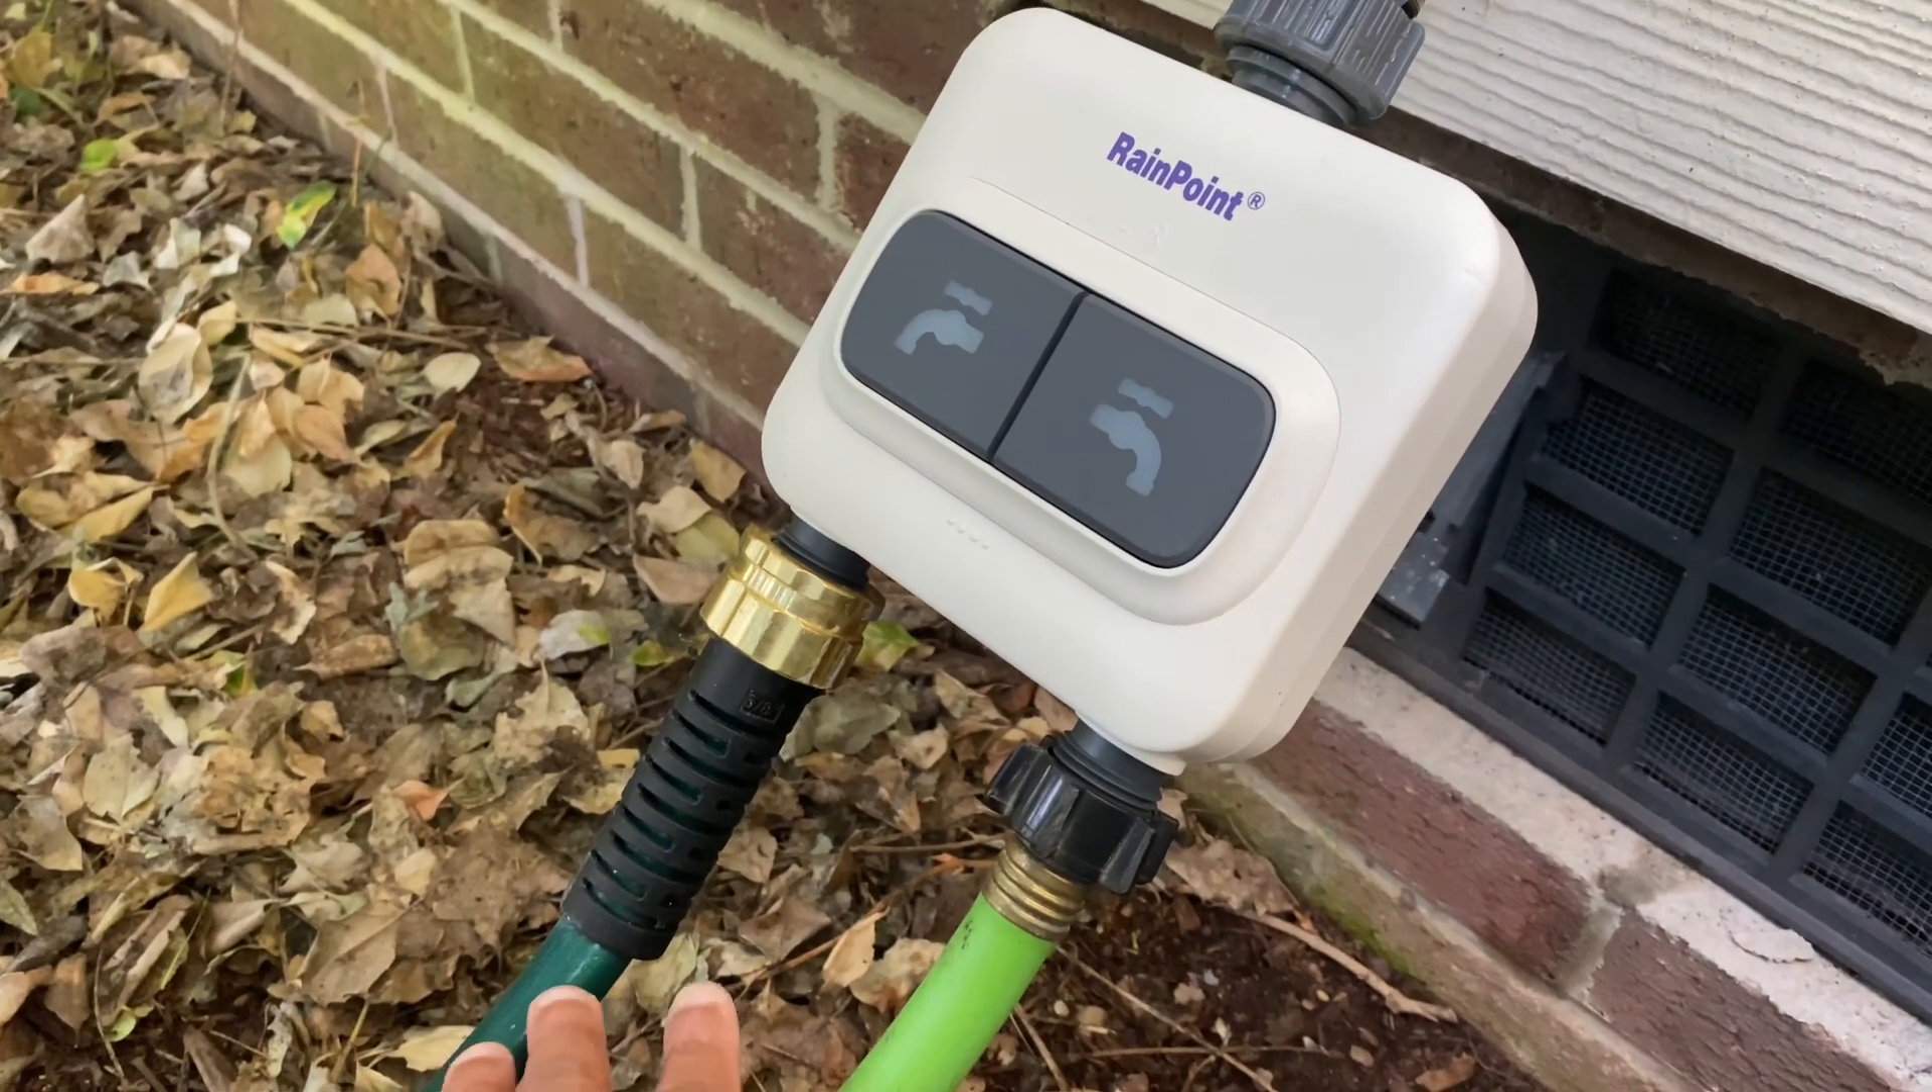As you can see, I already hooked up both of my water hoses.